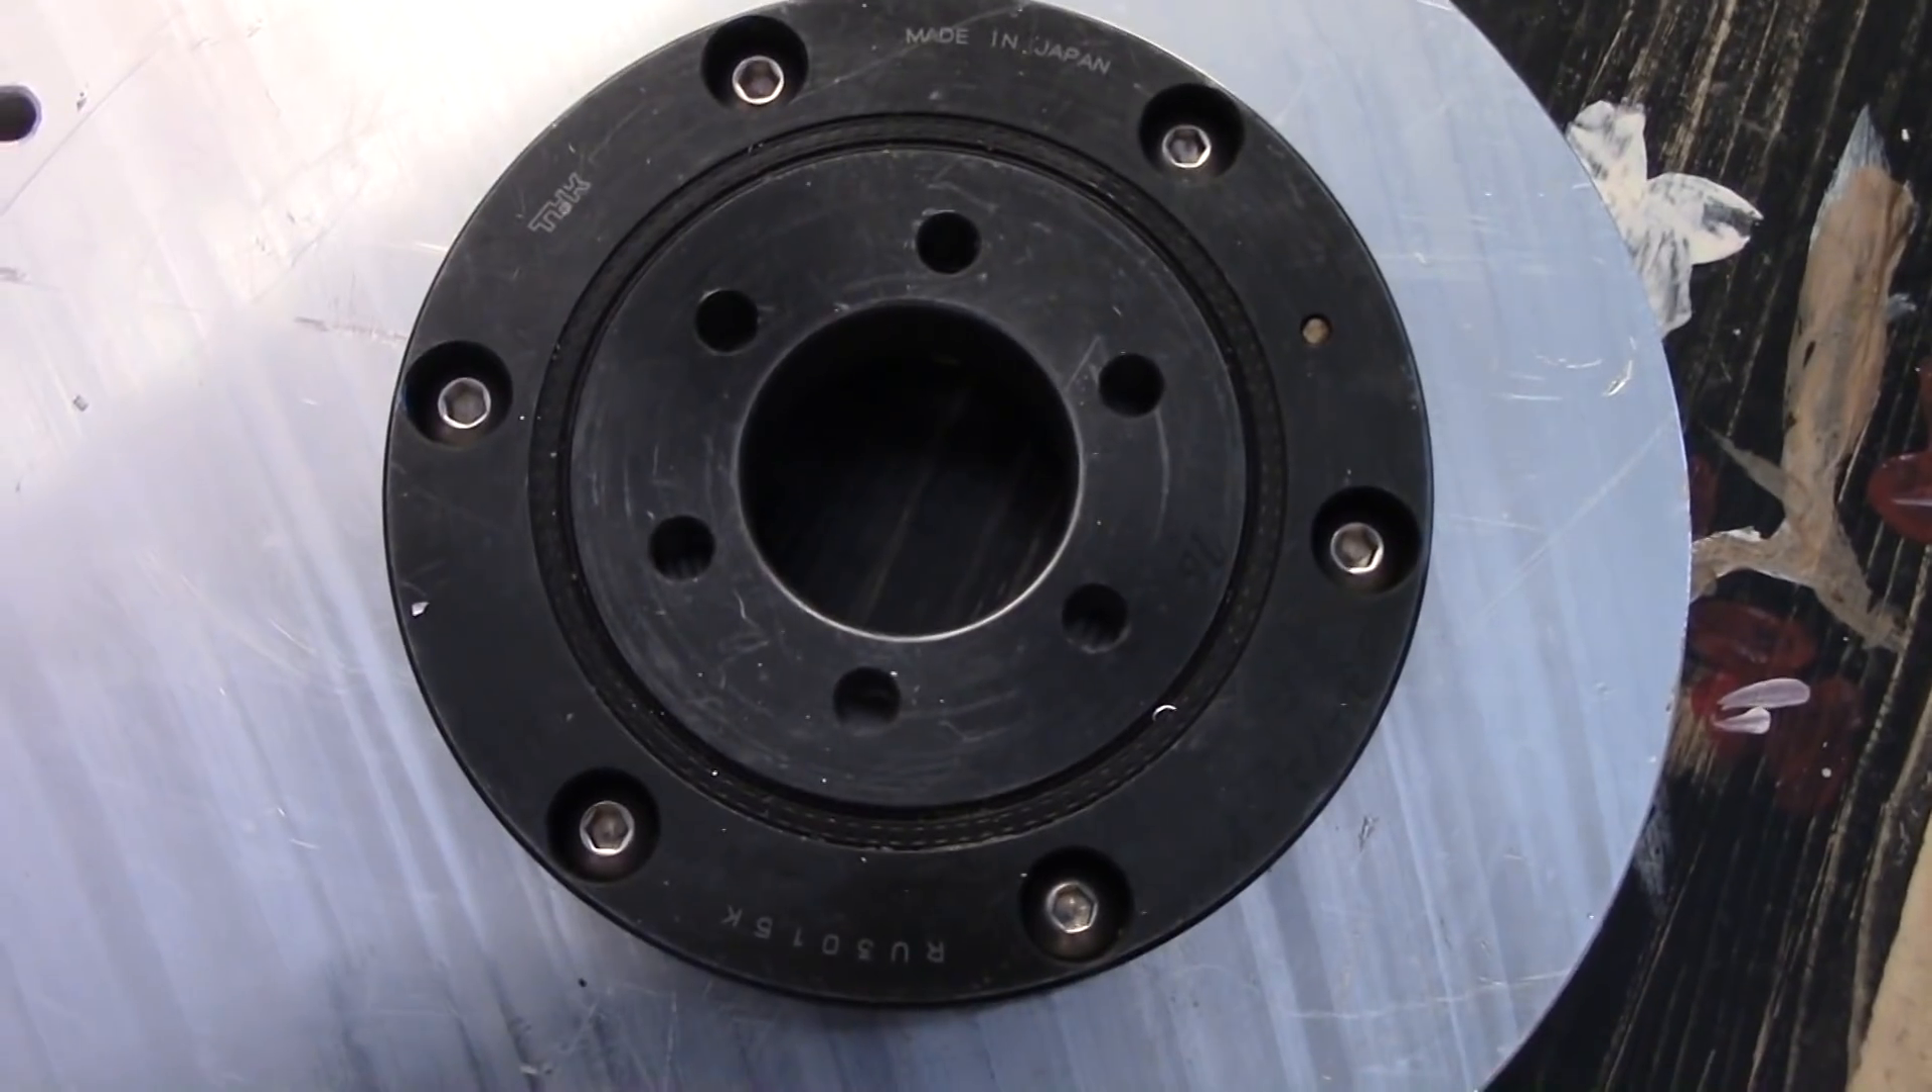We have all six fasteners in.